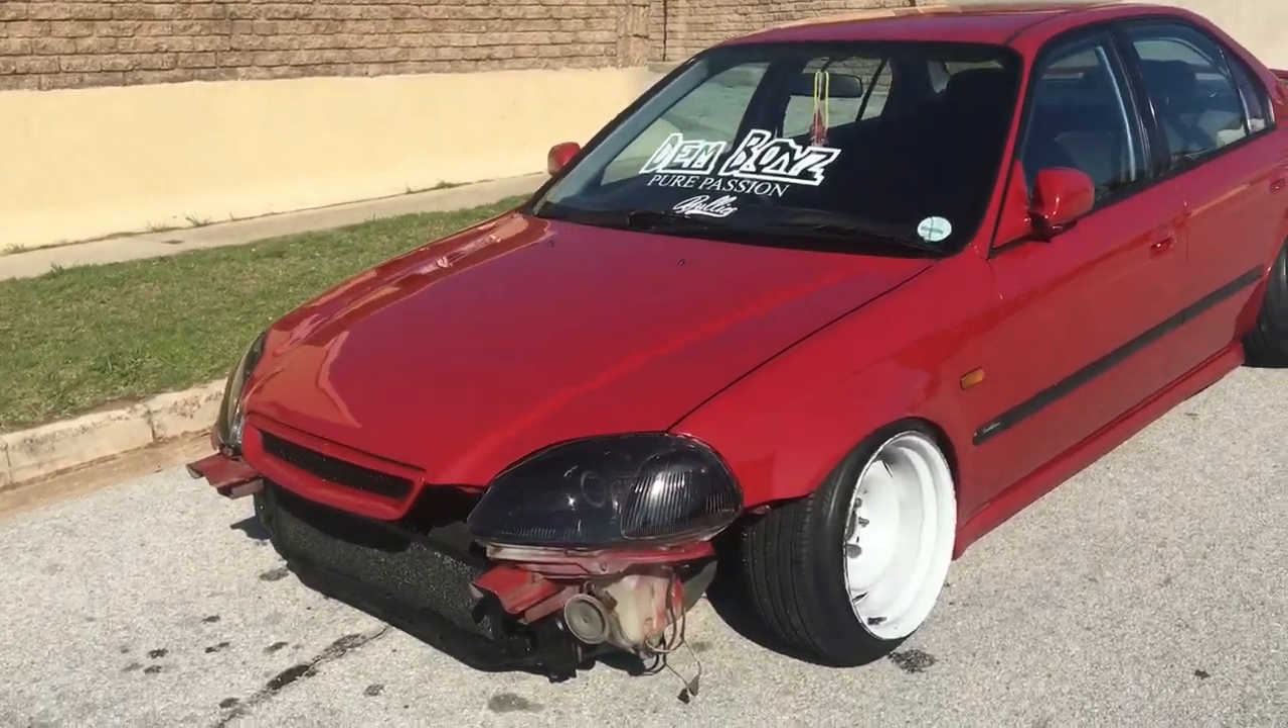I can't put the bumper on yet since the loop just wants to break.